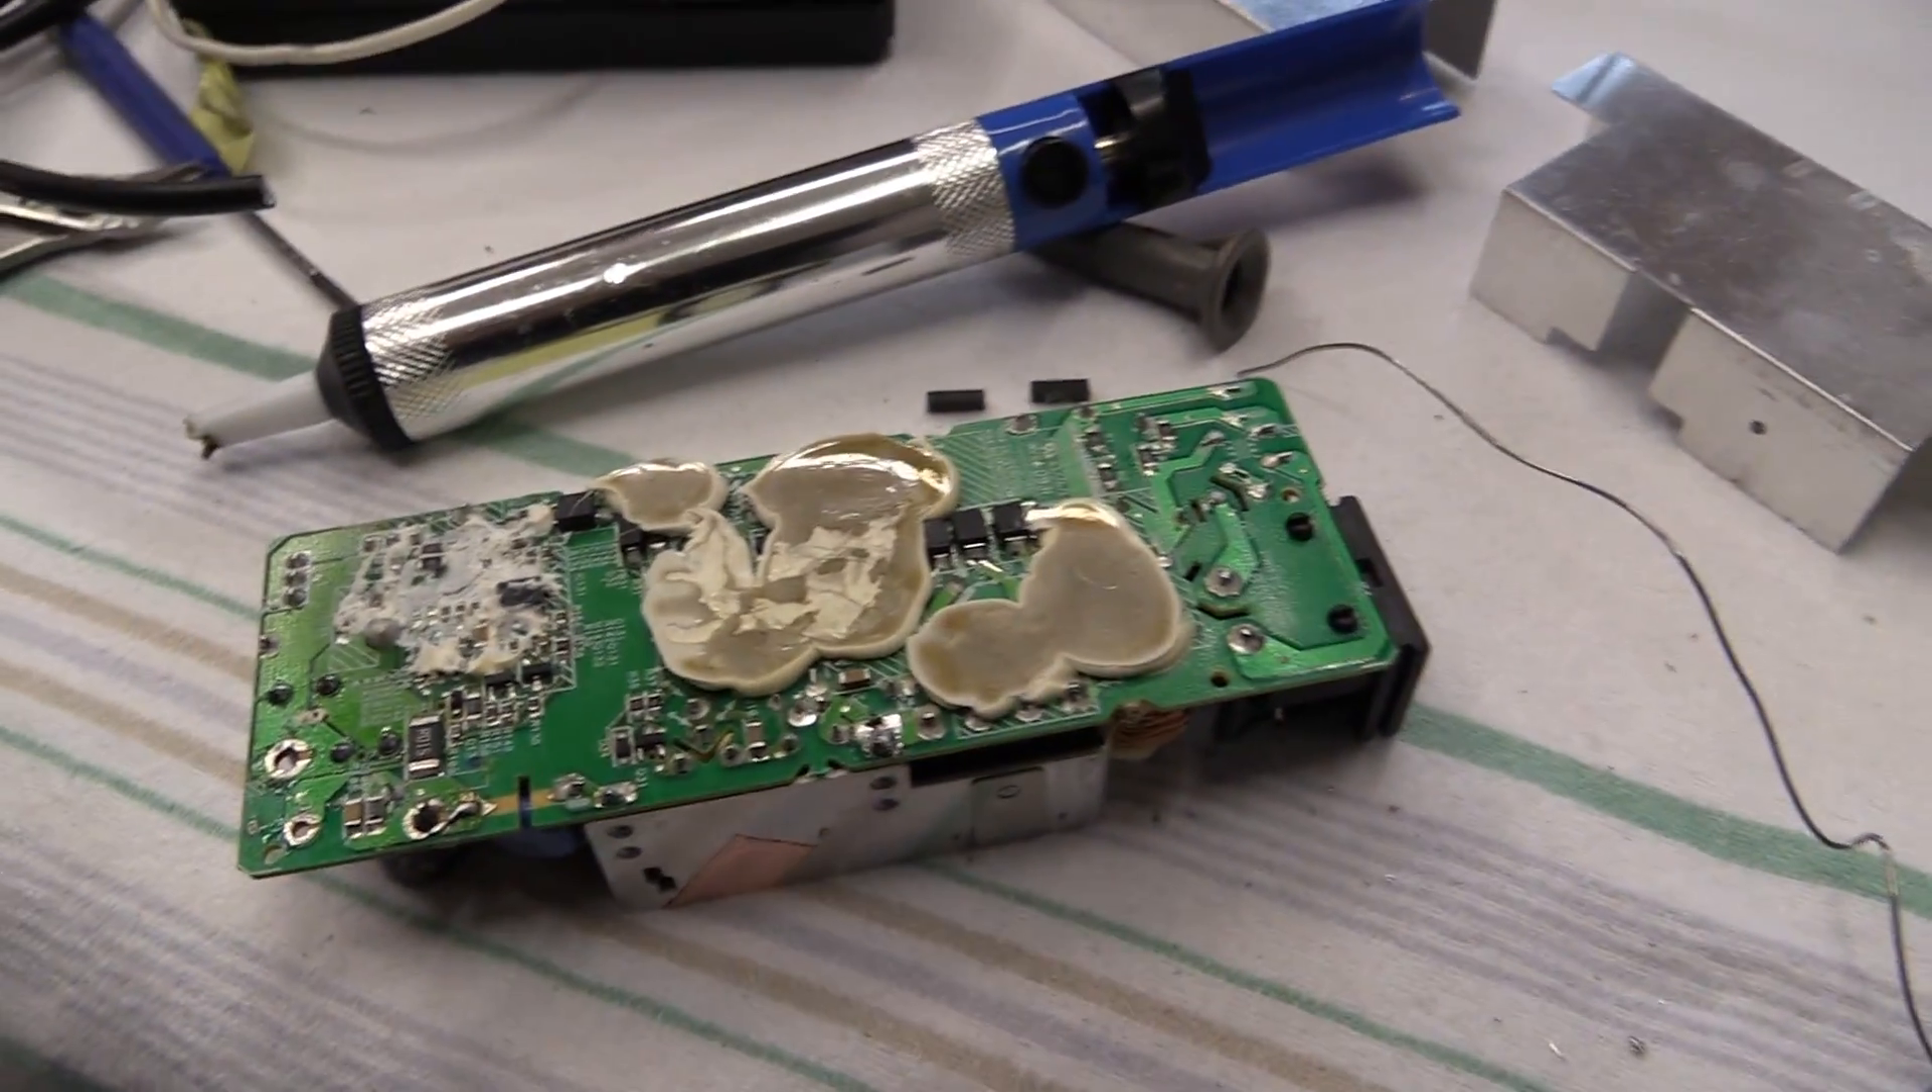Here we have the power supply all taken apart and you can see we got quite a bit of shielding and quite a bit of insulation going on.